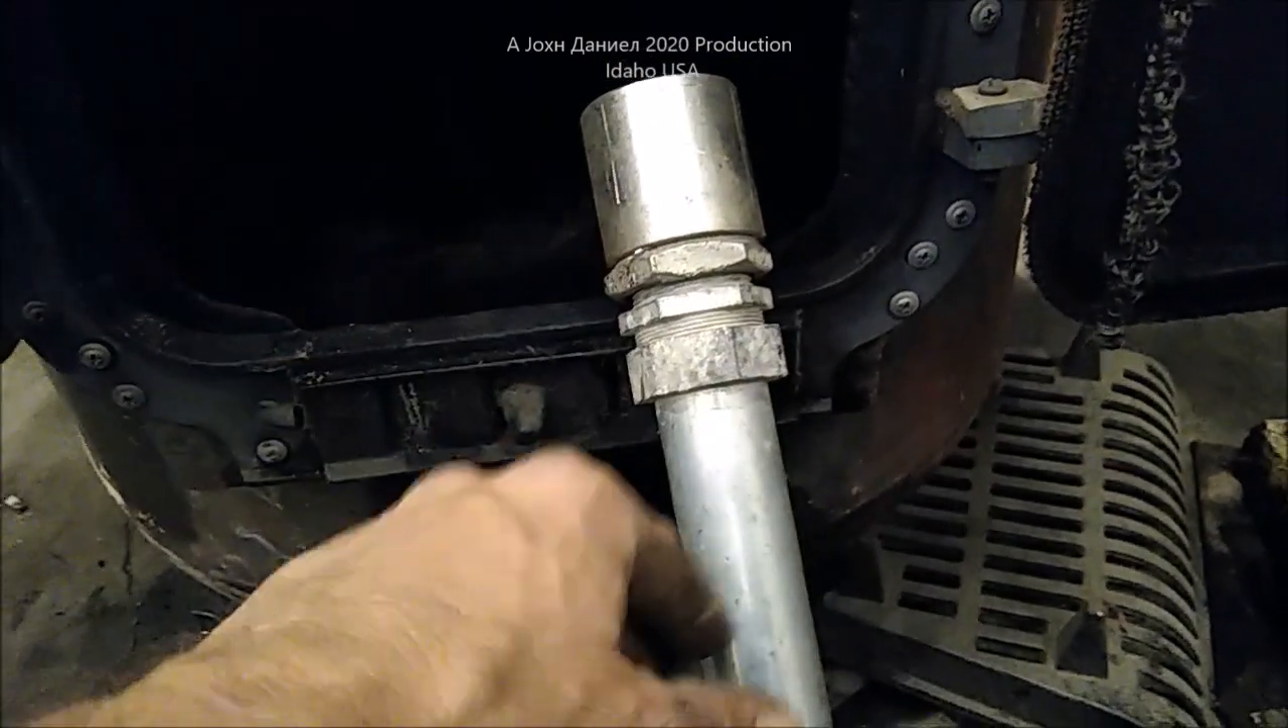I'm using a piece of inch and a quarter muffler pipe that coincidentally fits very well with a compression electrical fitting.